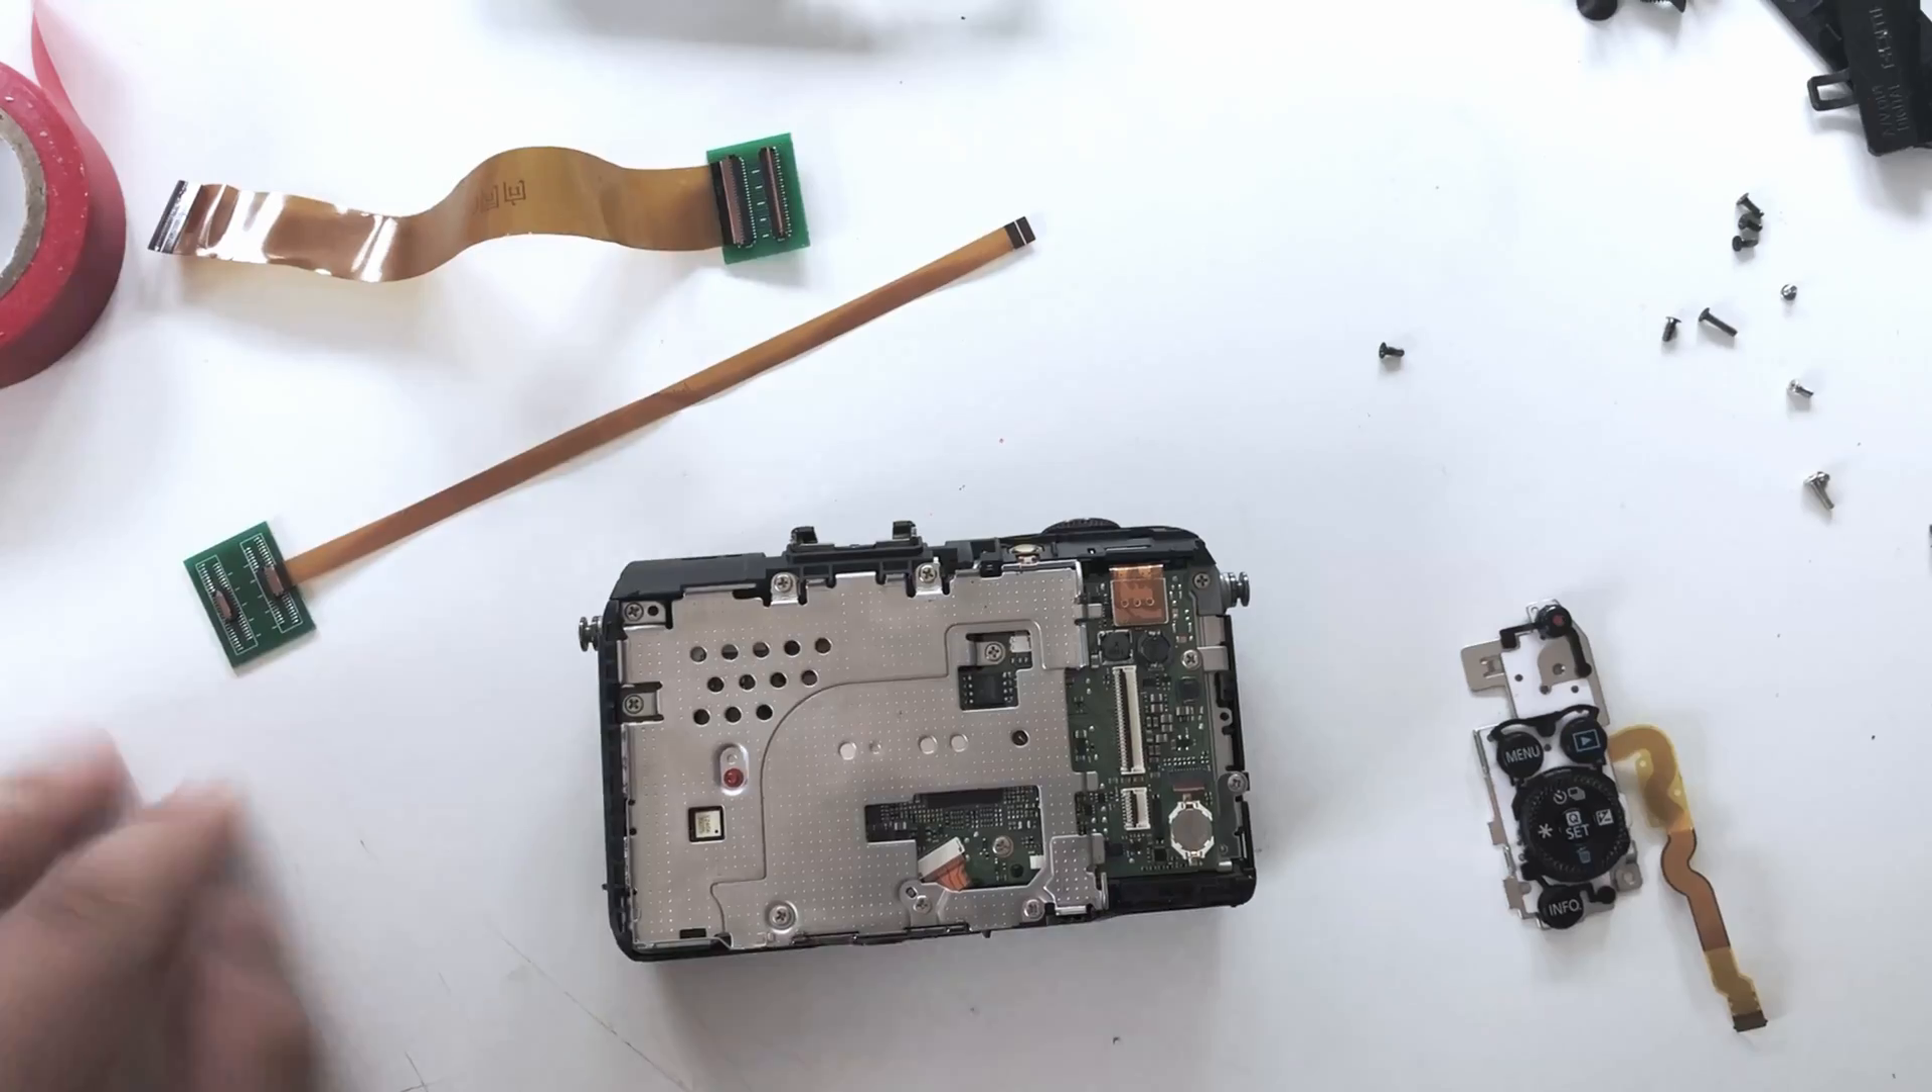So as you can see the camera is already taken apart.